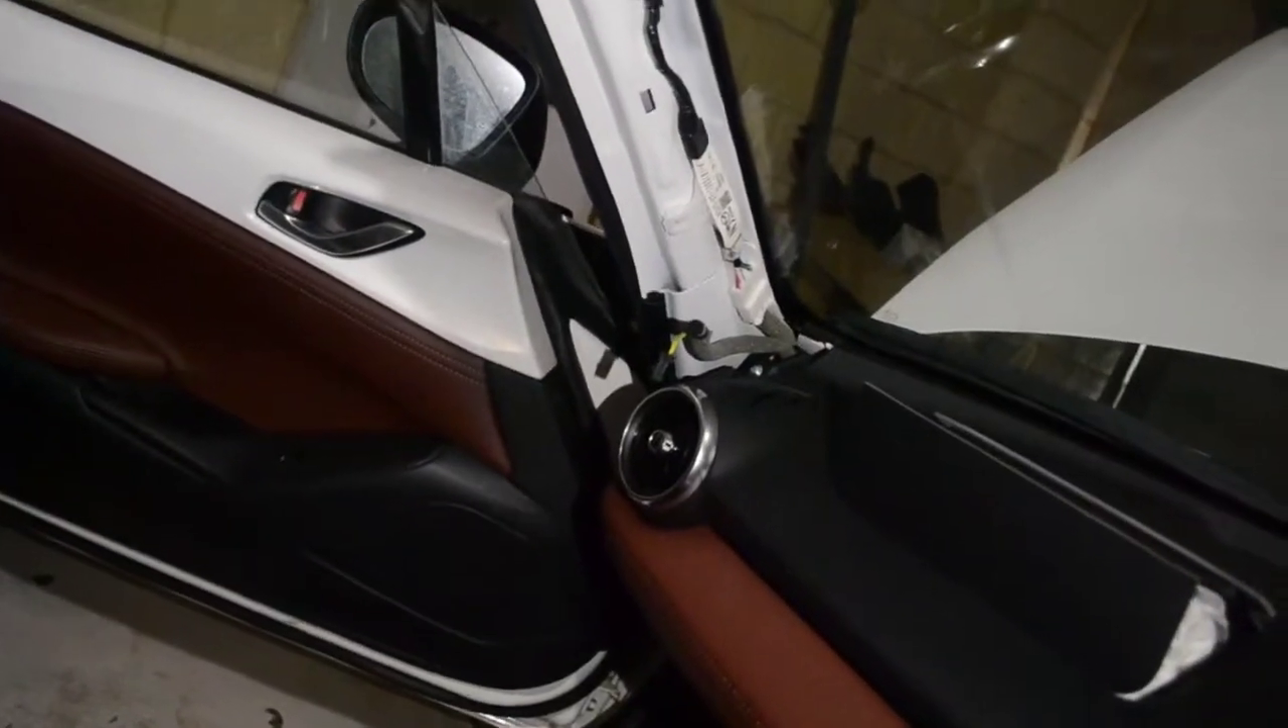And you can also see on the other side here, we have got the A-pillar off.